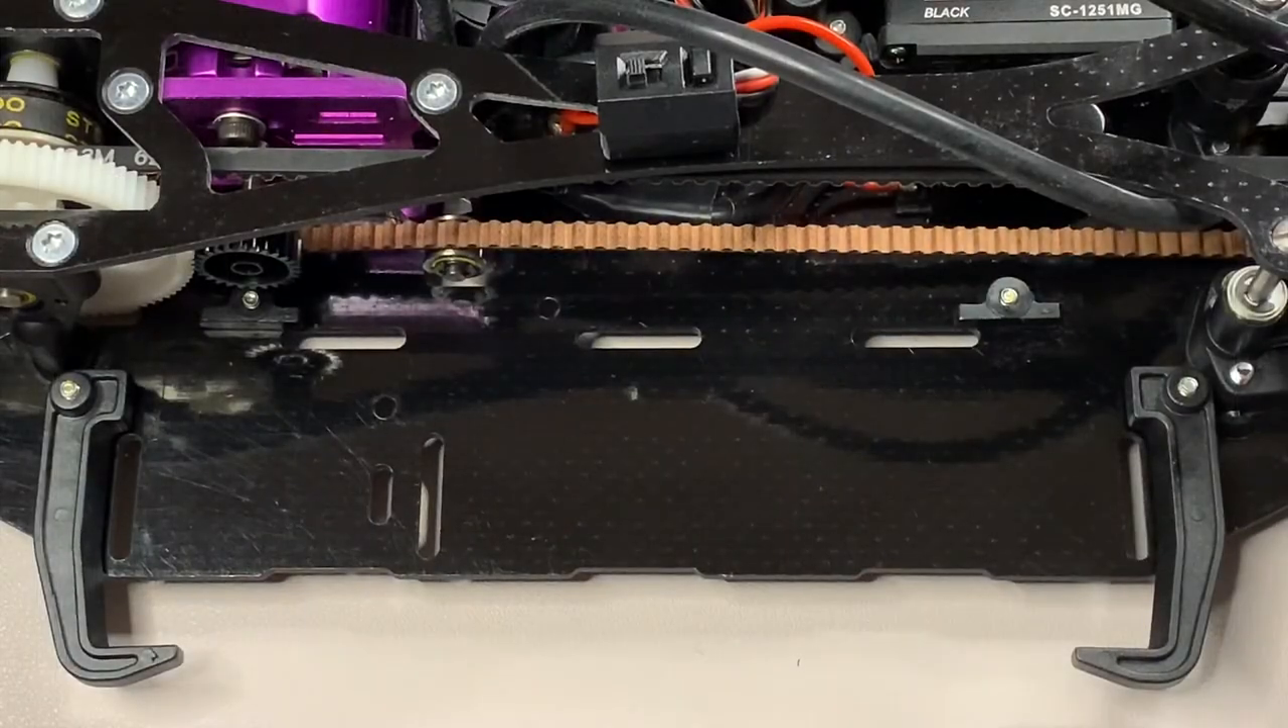That's the front and rear lipo mounts fitted.